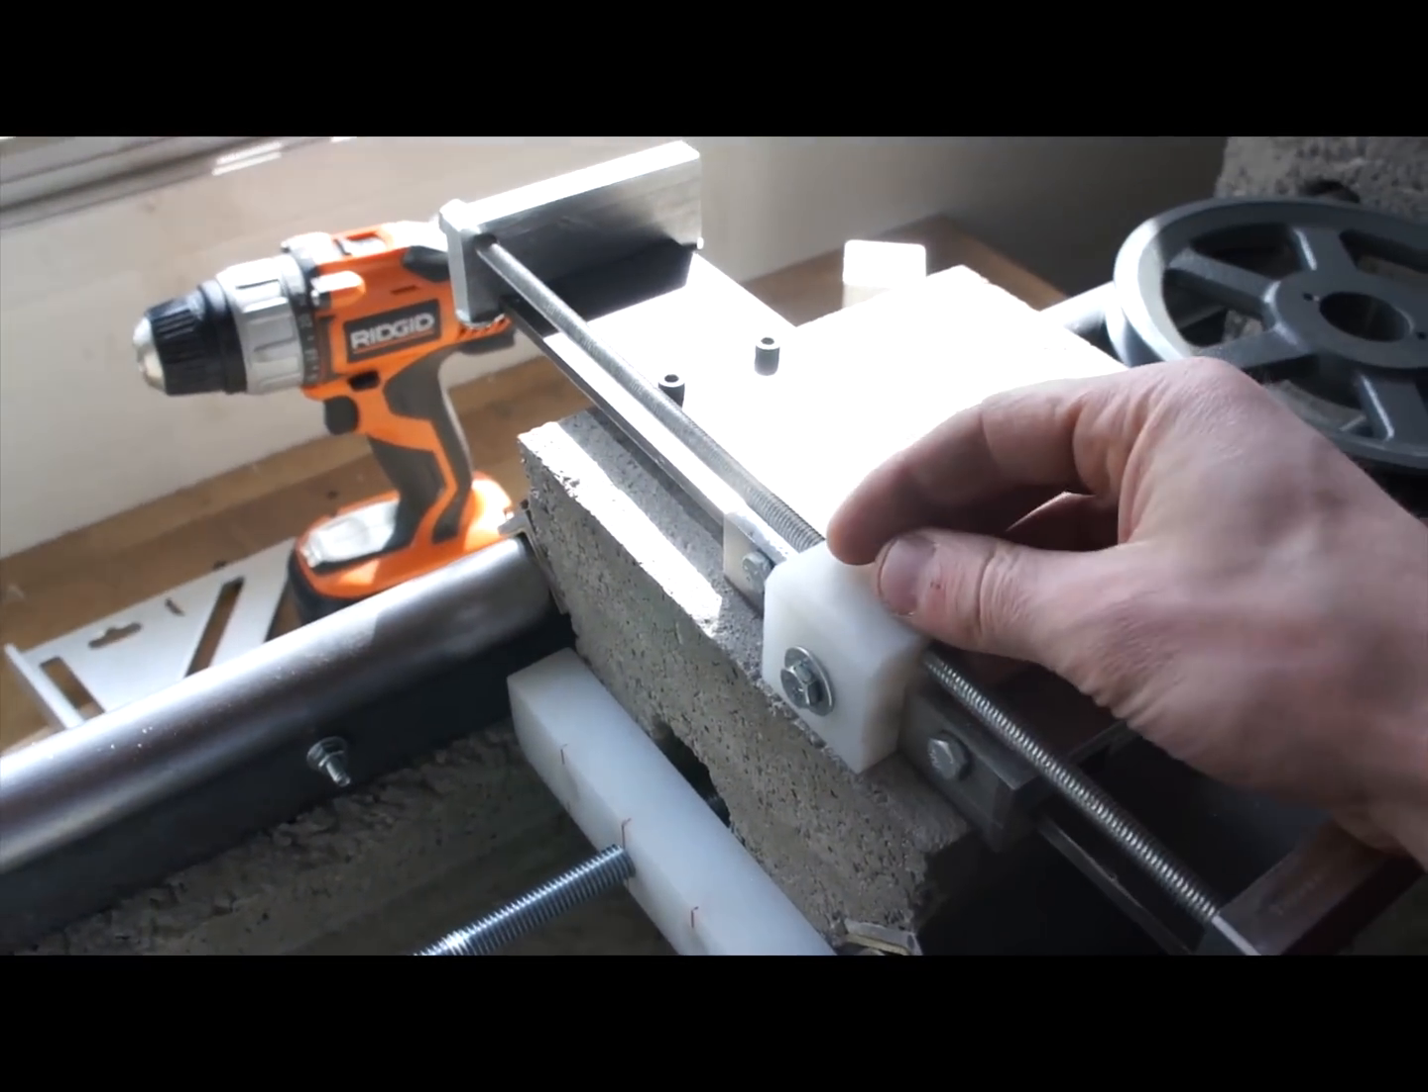Anyways we got the carriage done I got the UHMW block there.